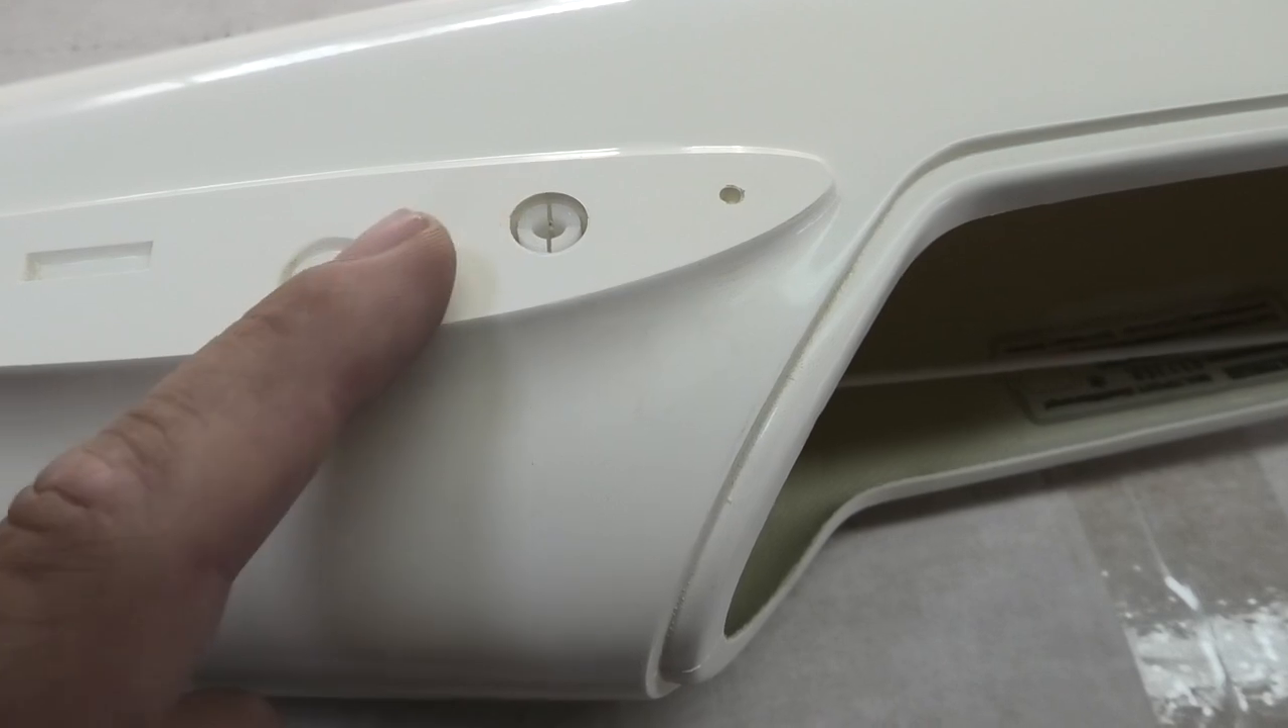There are these wing clips already installed in the fuselage.